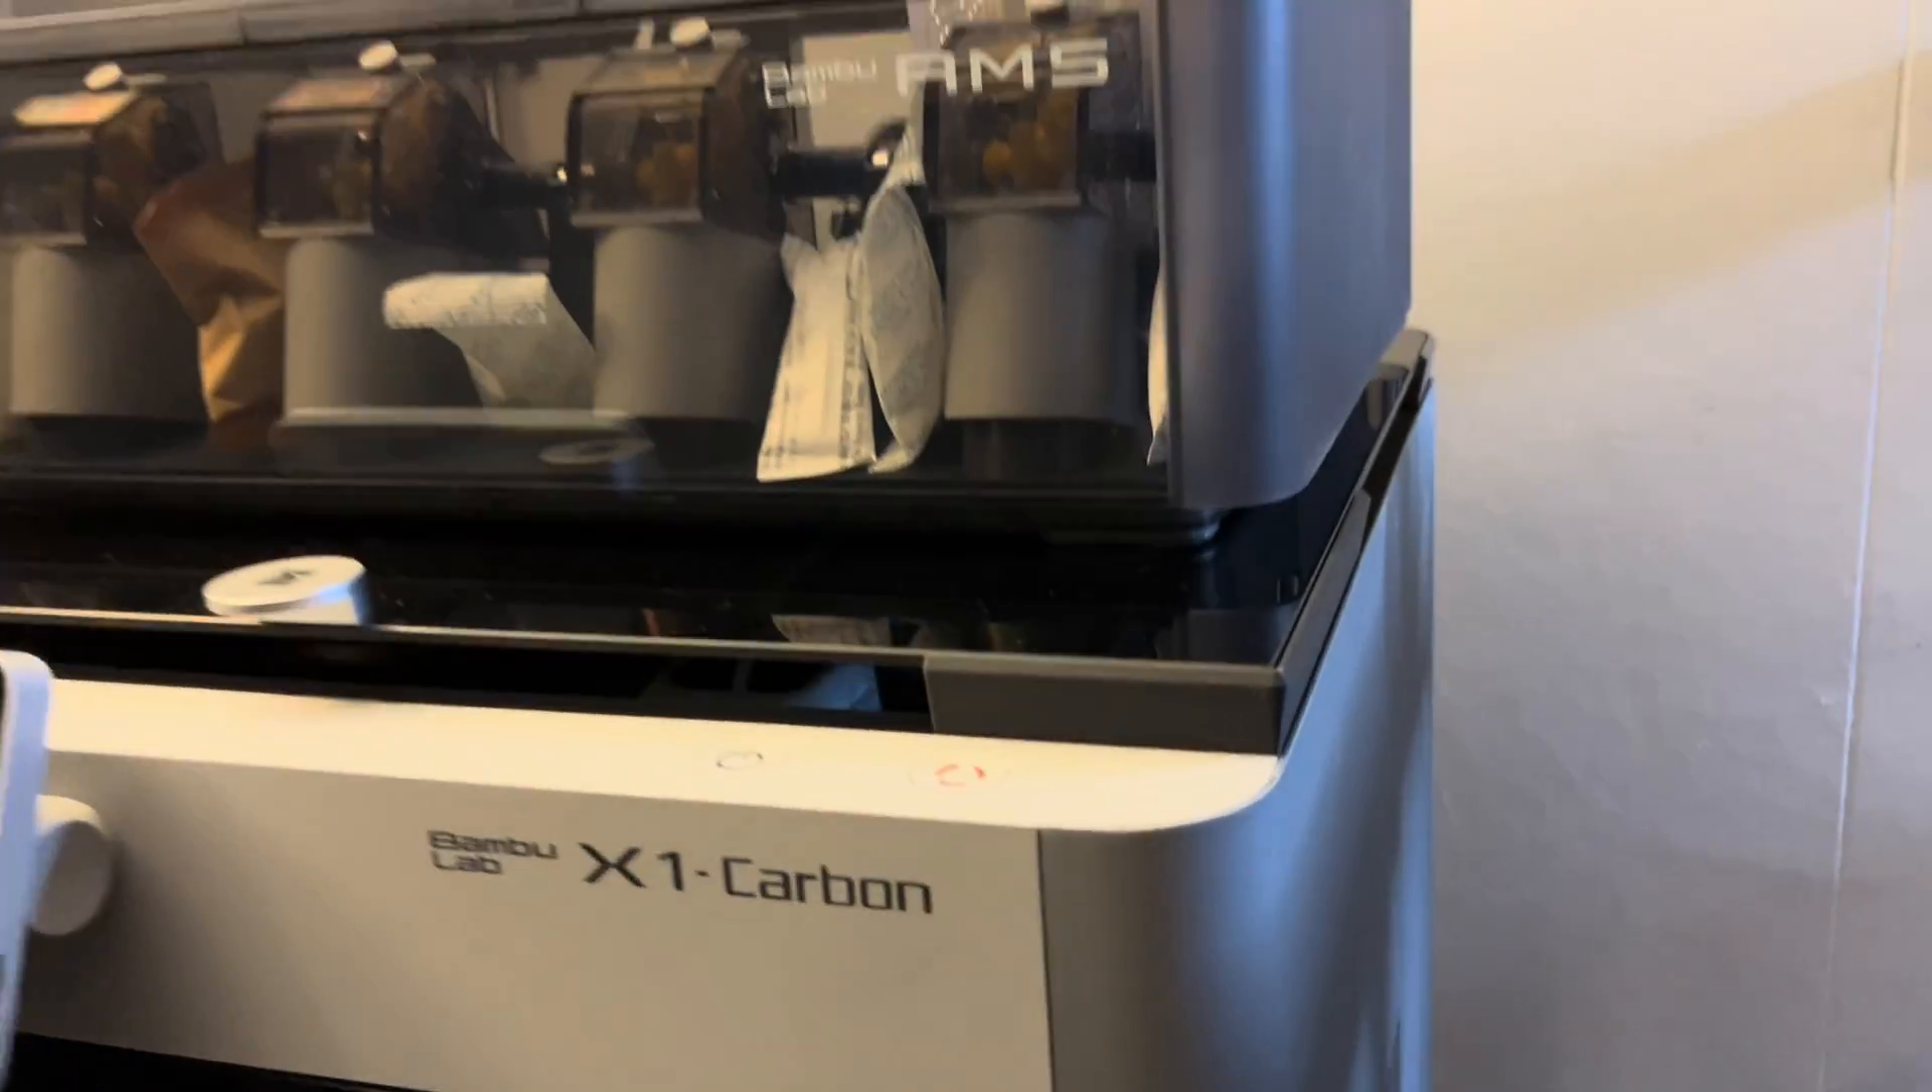All right, I've got the AMS back on top now as well.